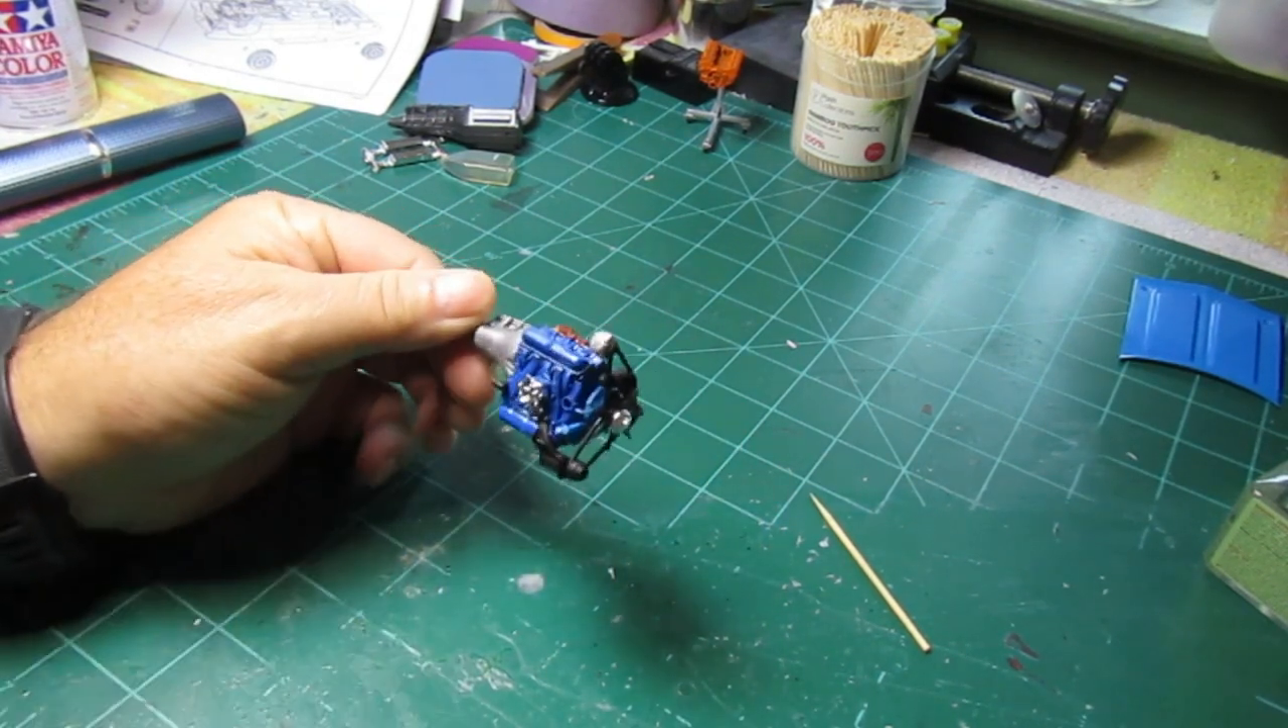So I've managed to do the engine and the transmission. And it went together really good.